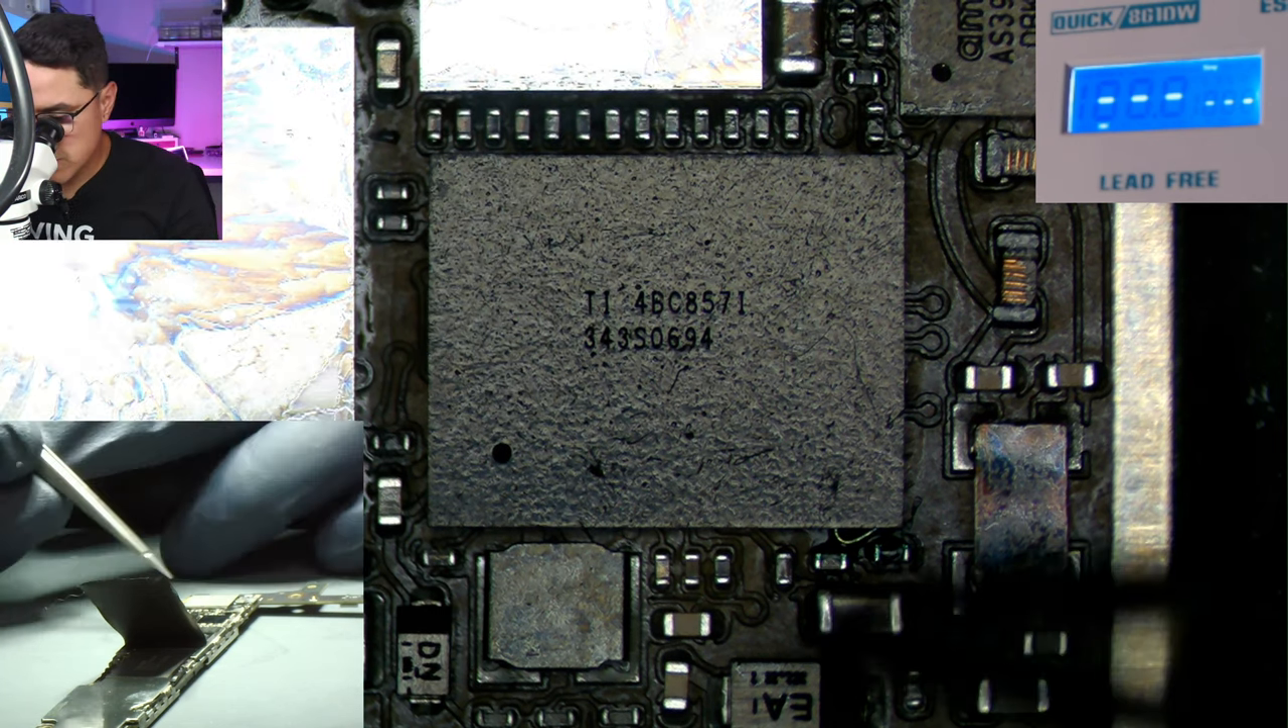All right so now we have placed the chip.